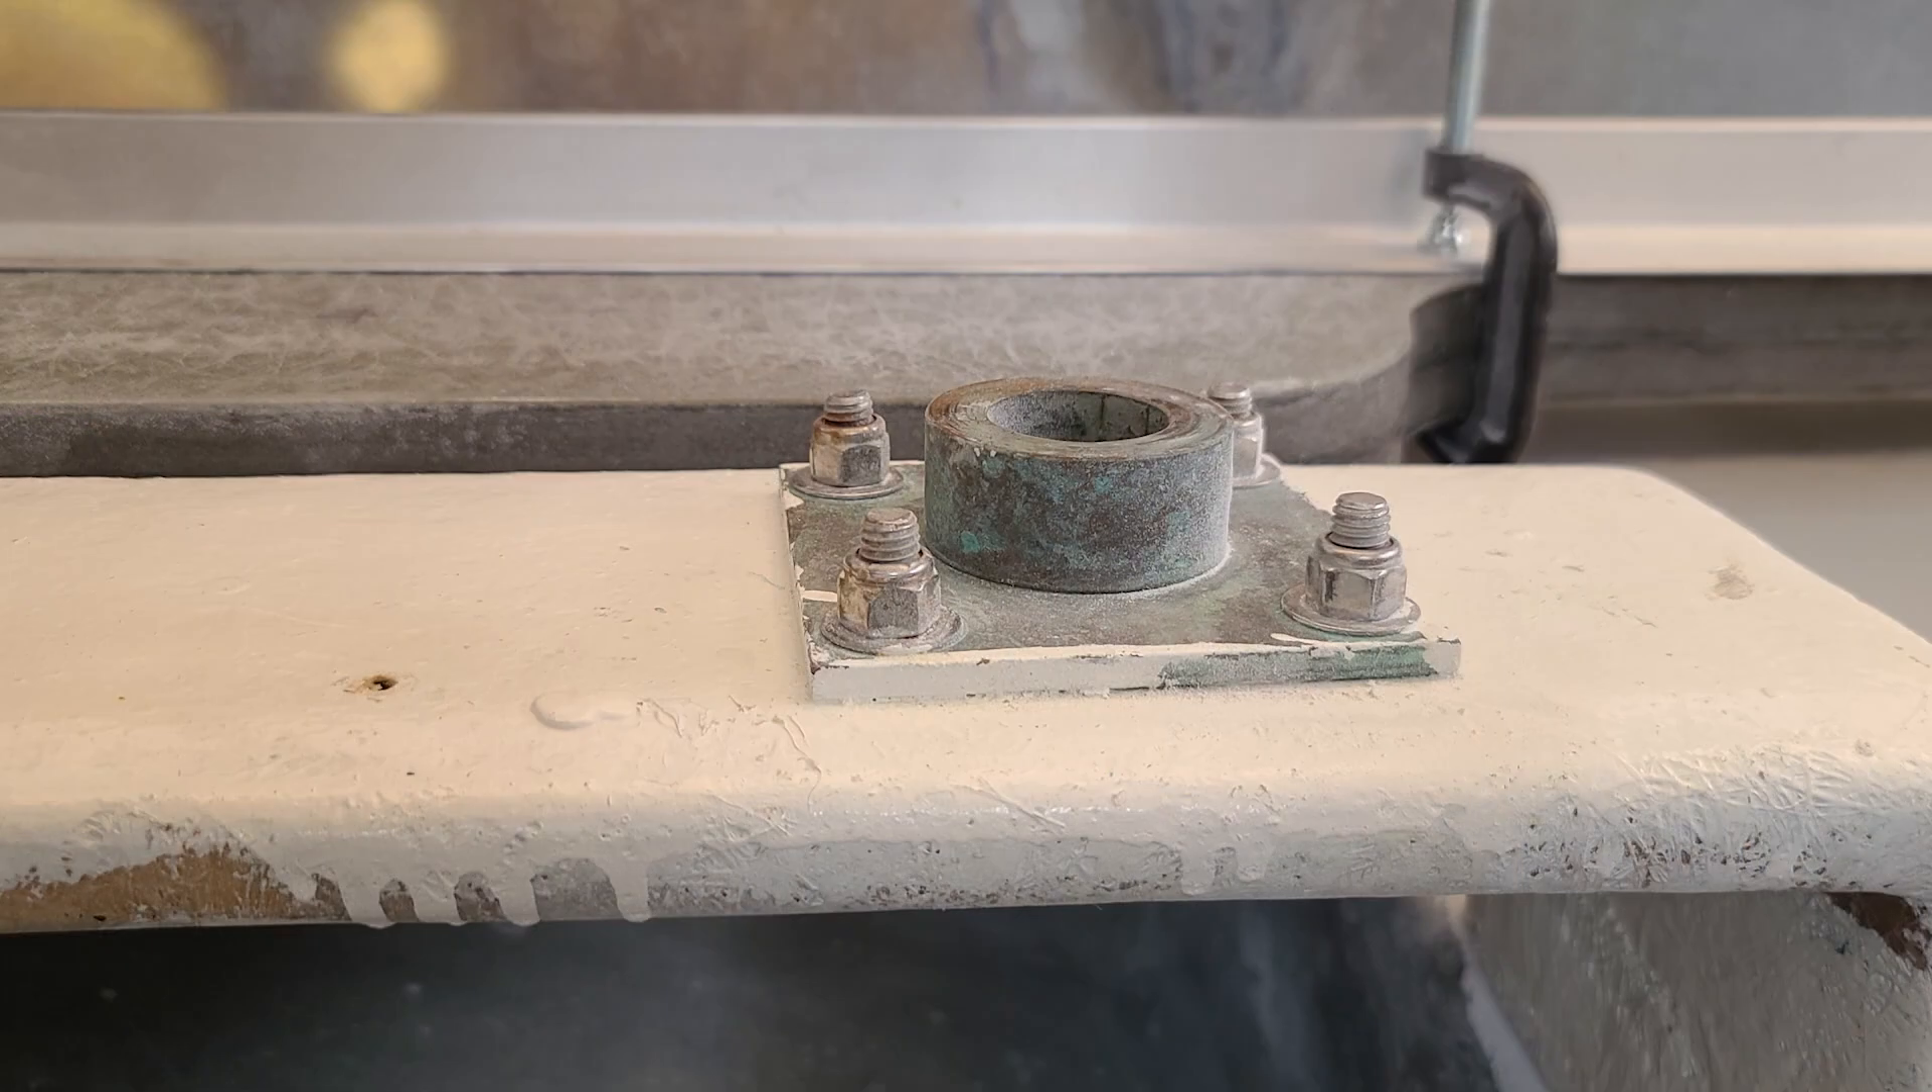There's a pillow block. Um, and there it is set in place.